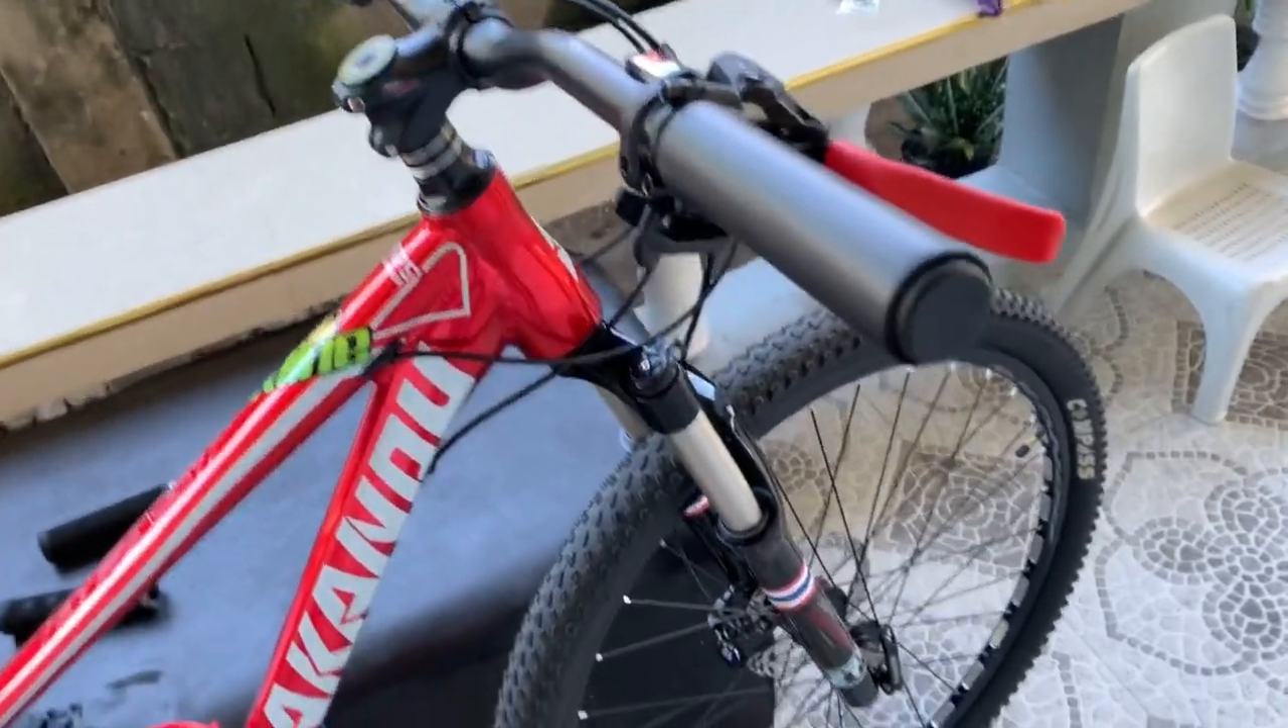So nakabit na po natin yung Silicone grip natin.